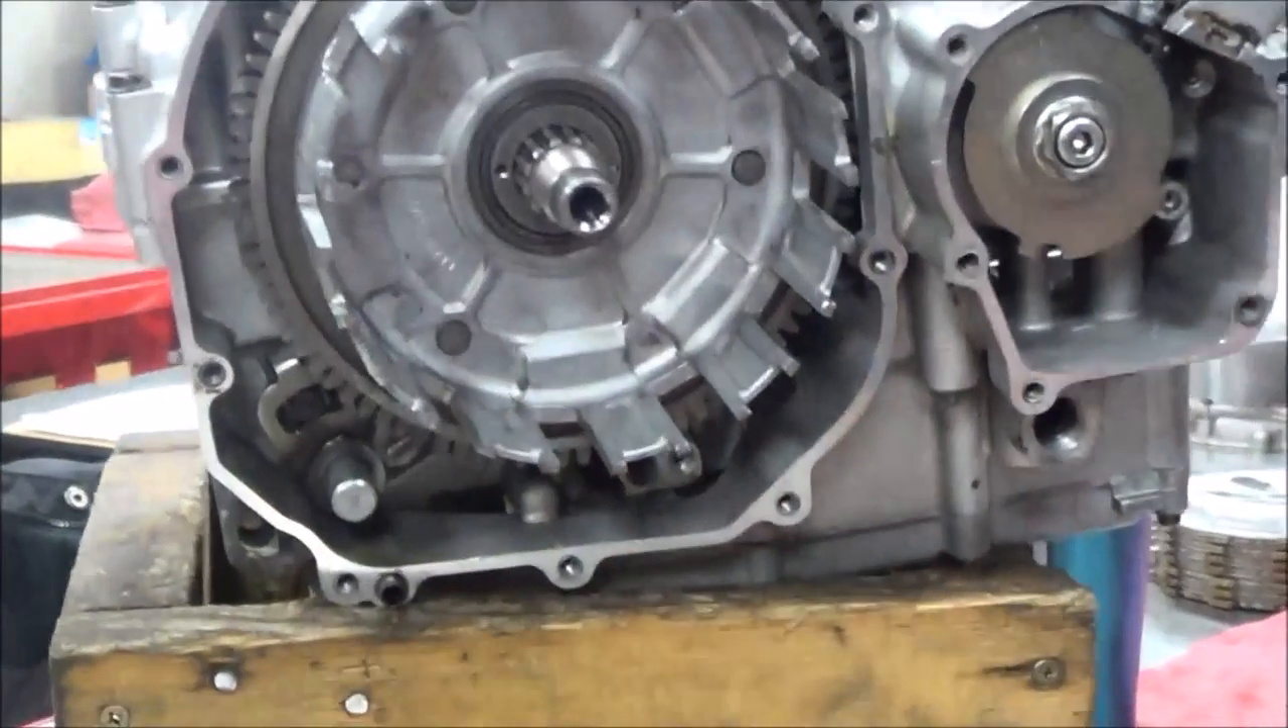Set it in, and now my clutch basket is in place here.